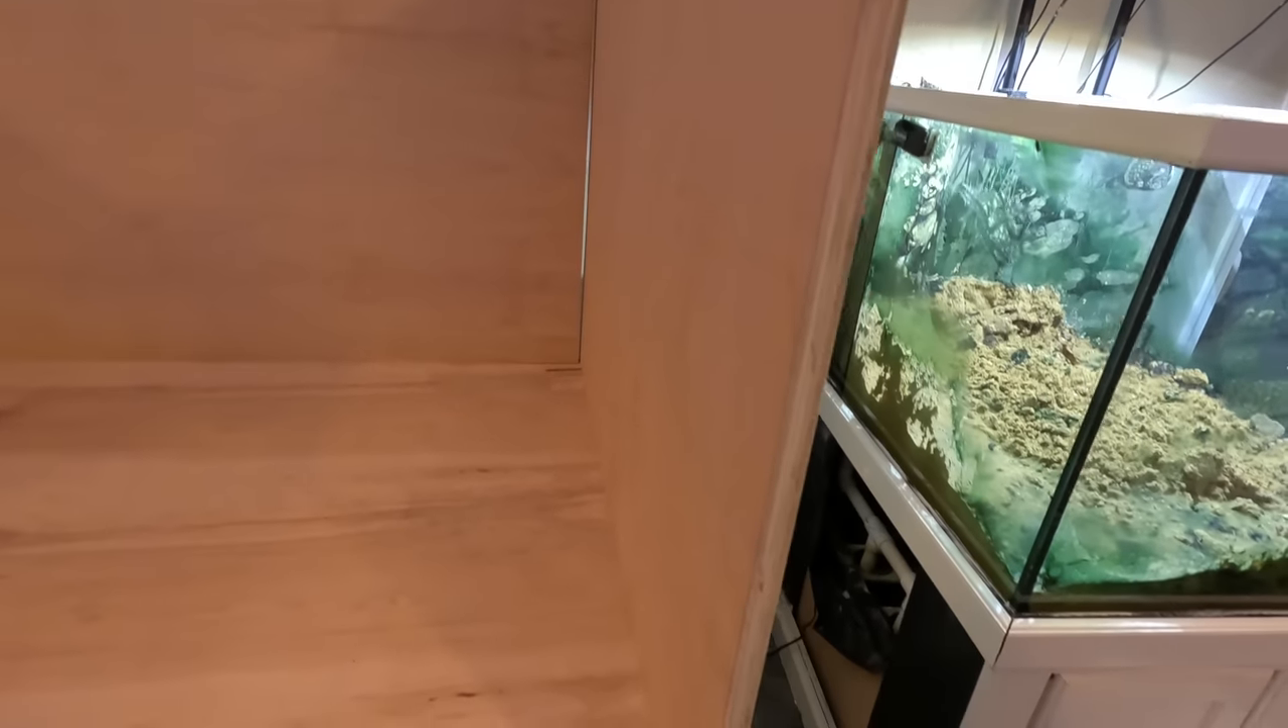Now obviously you see a seam there. That's just because there's just one little clamp holding it up top. It's not really connected in any real way.